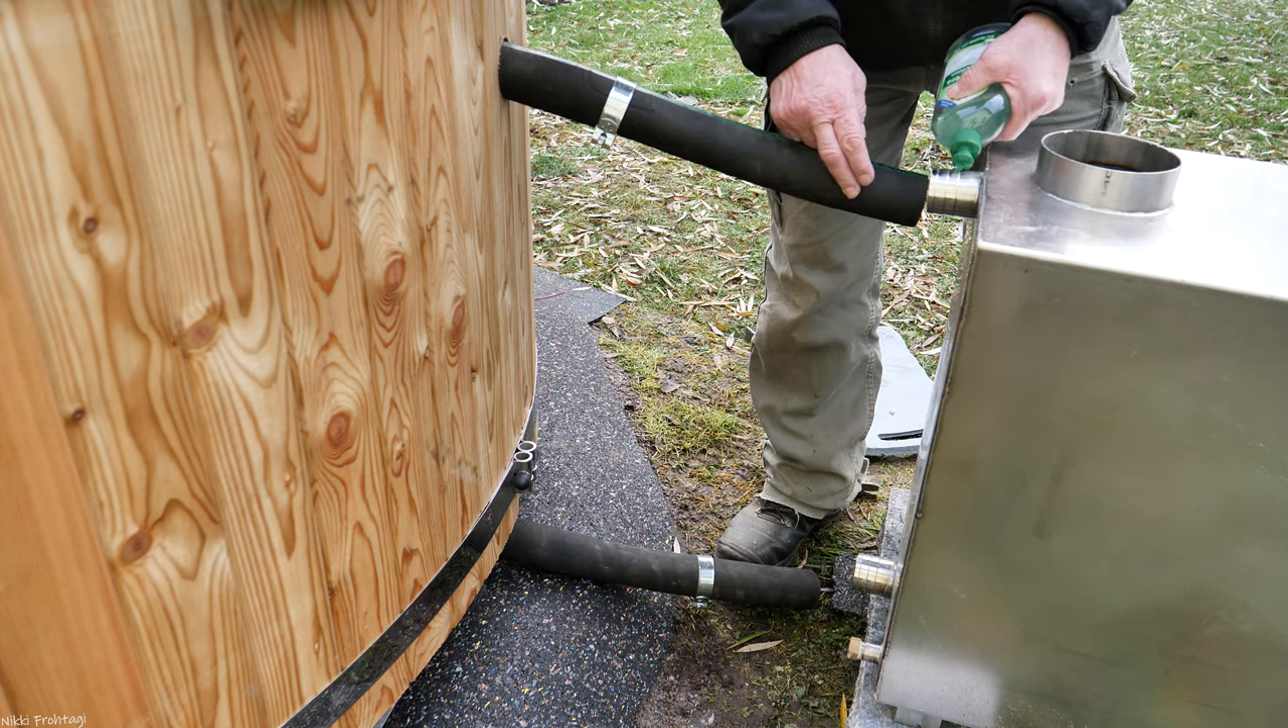Die zwei mitgelieferten Klemmen auf die beiden Schläuche gesteckt, das dürft ihr nicht vergessen, doppelte Arbeit sonst, das muss nichts sein.